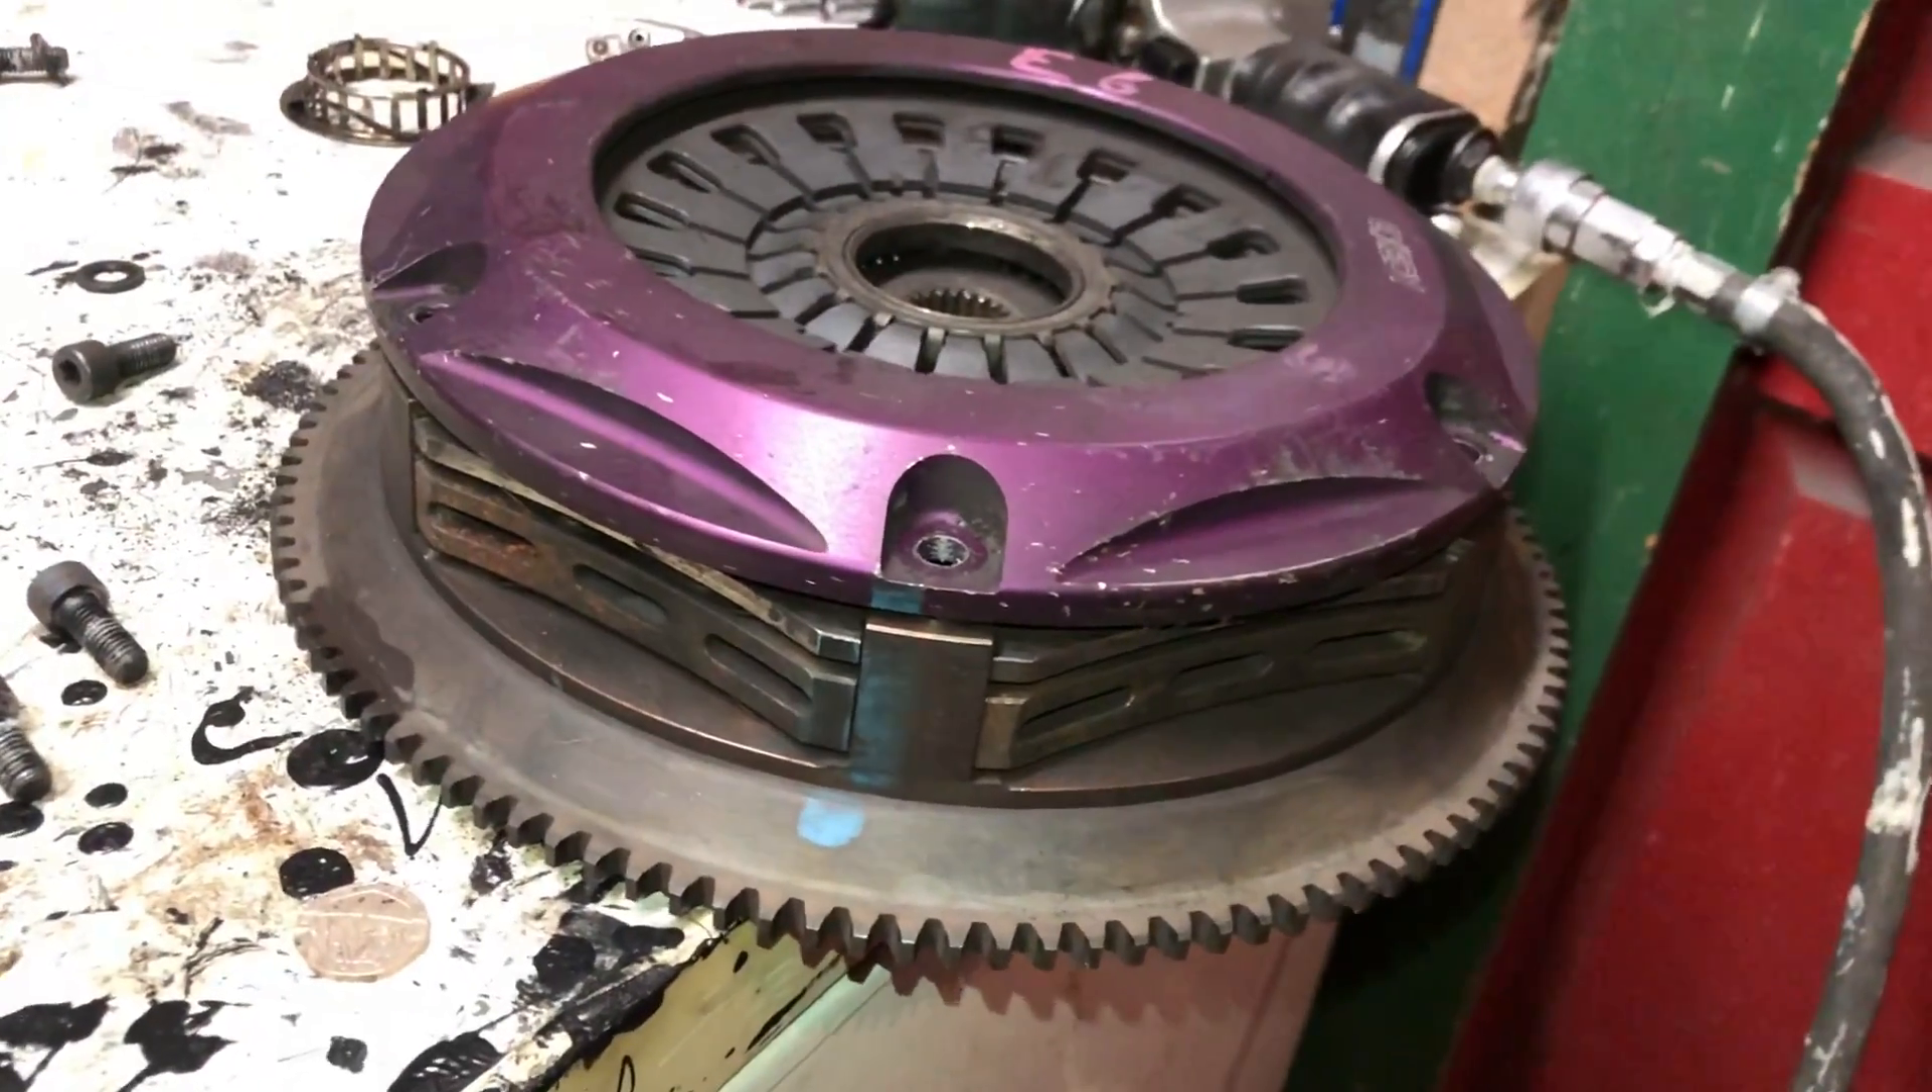So that is one perfectly aligned clutch you can see the marks on the flywheel all the way up the plates up to the cover plate so that's how it should have been lined up.